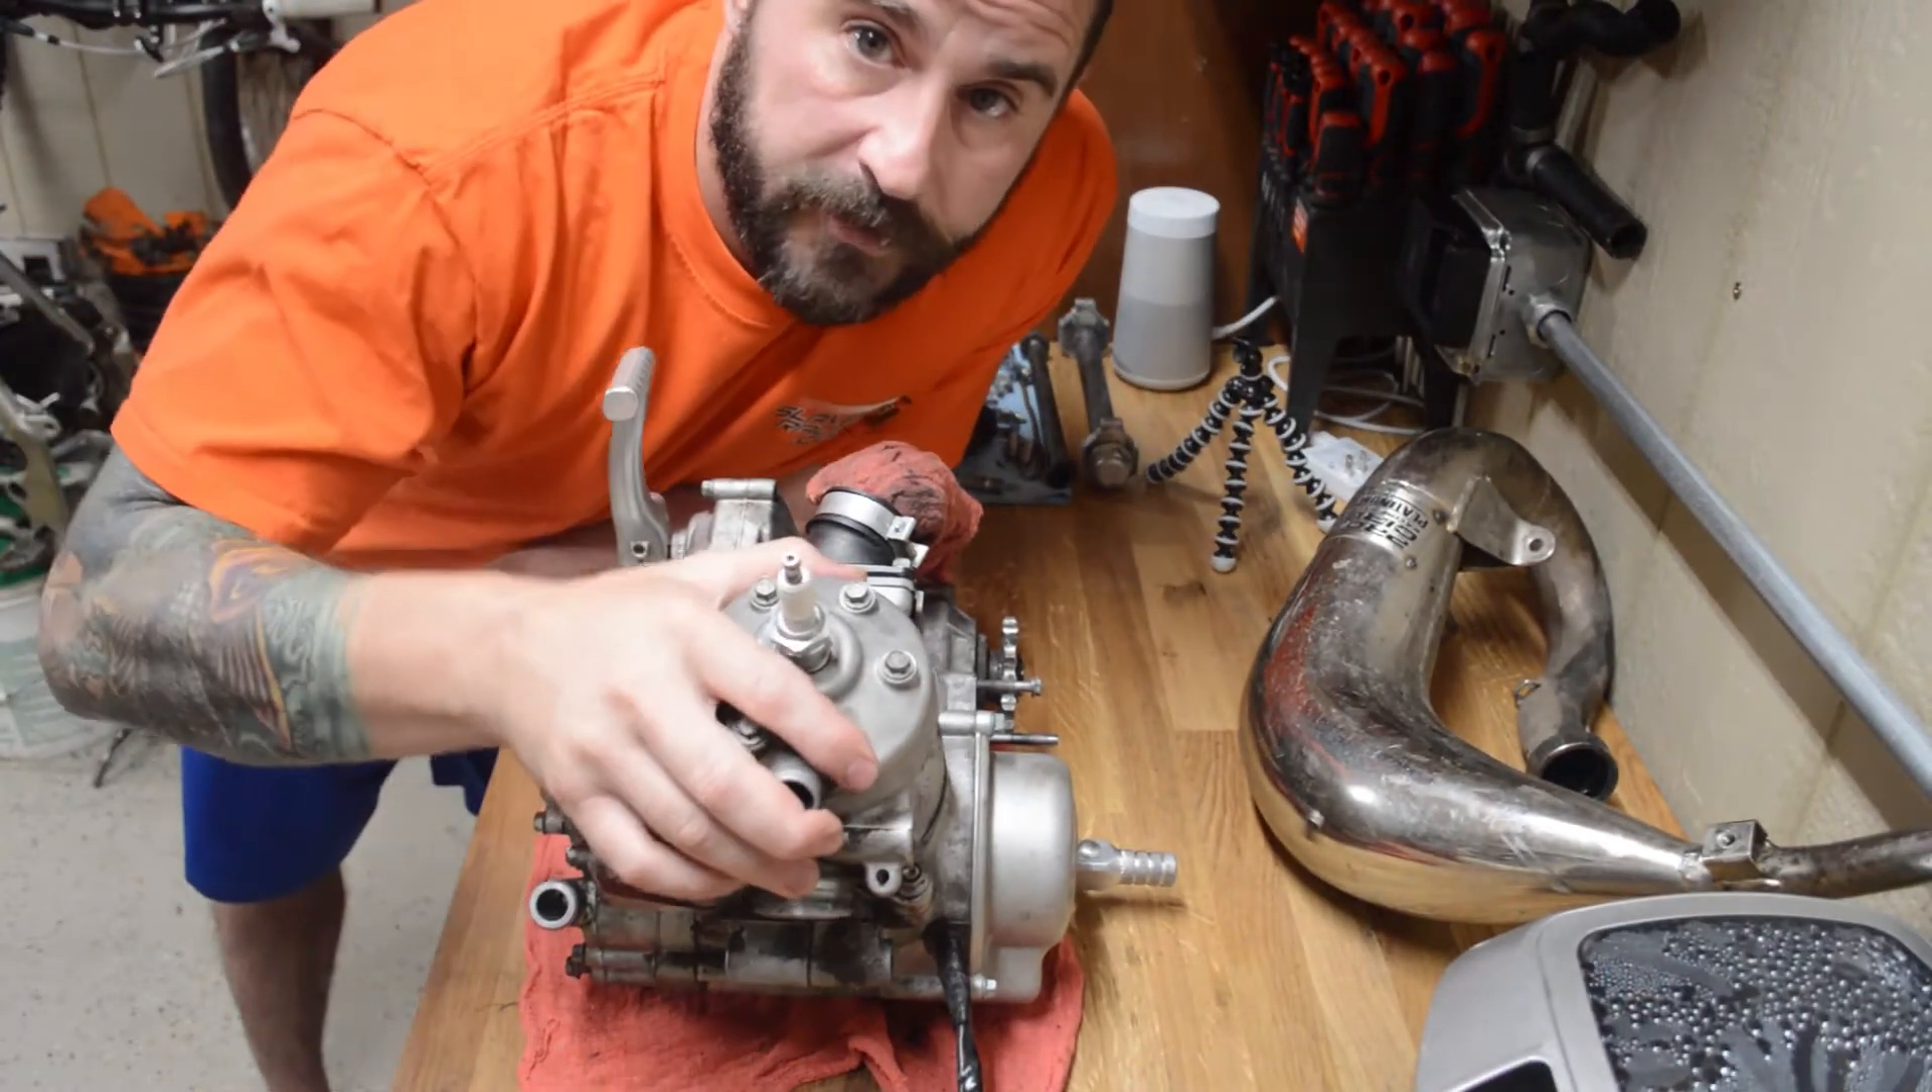Hey guys, we got the engine out as you can see.